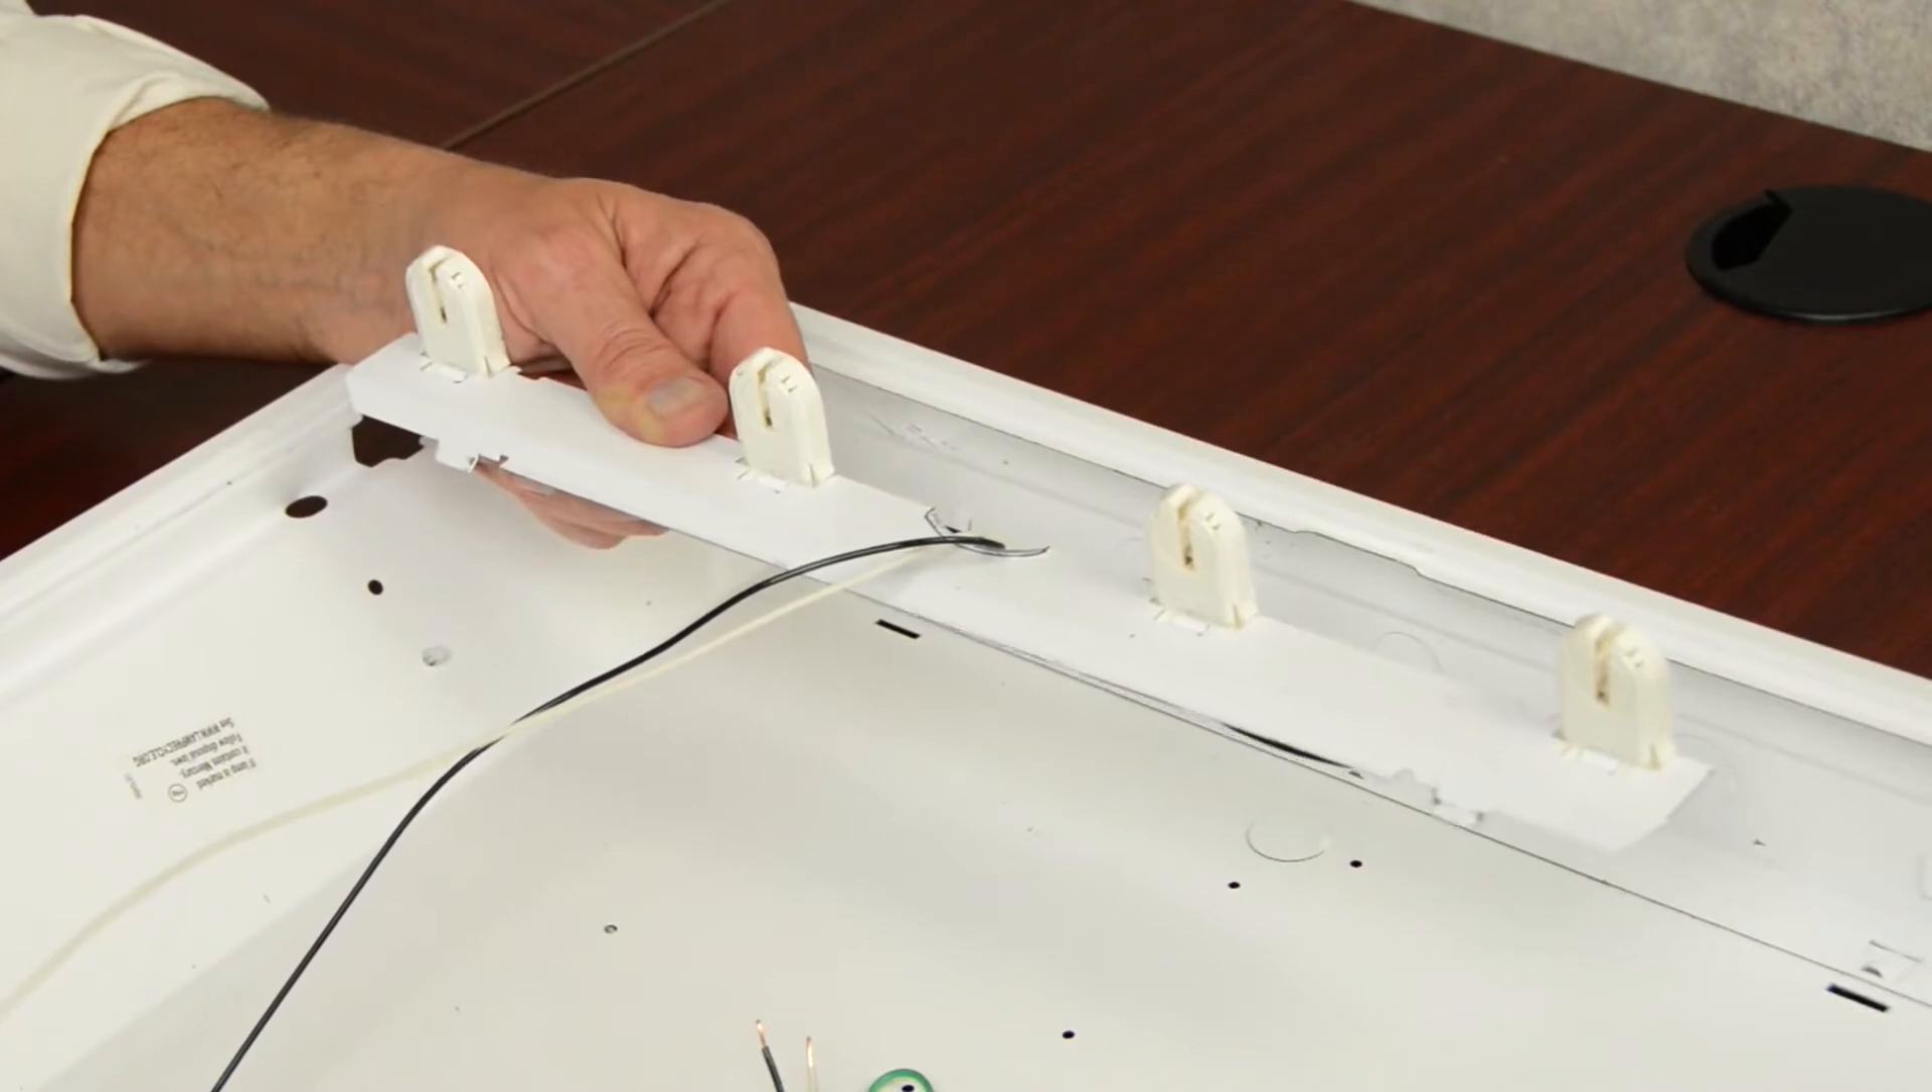With the new non -shunted sockets now installed into the socket bar, we're ready to replace the socket bar back into the fixture.